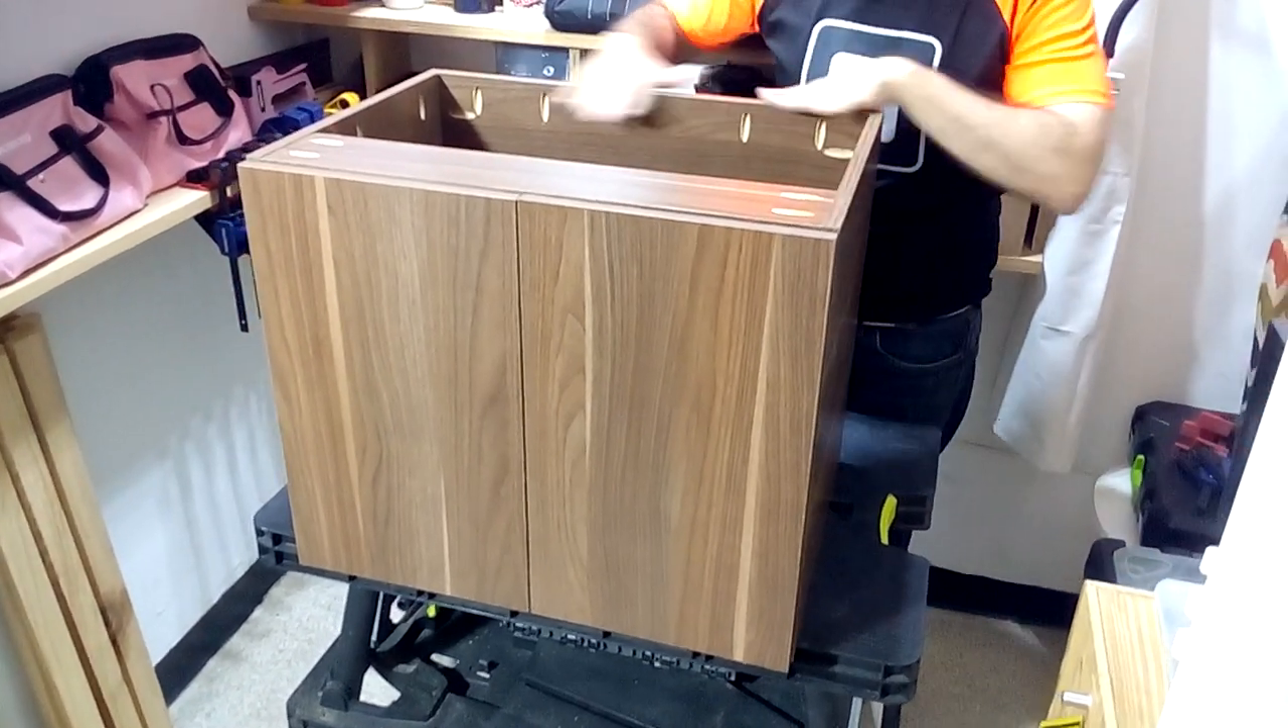Una vez colocadas las puertas ya queda listo nuestro gabinete solamente nos faltaría fijar con ayuda de las perforaciones internas y con tornillos la encimera o tope de nuestra preferencia.